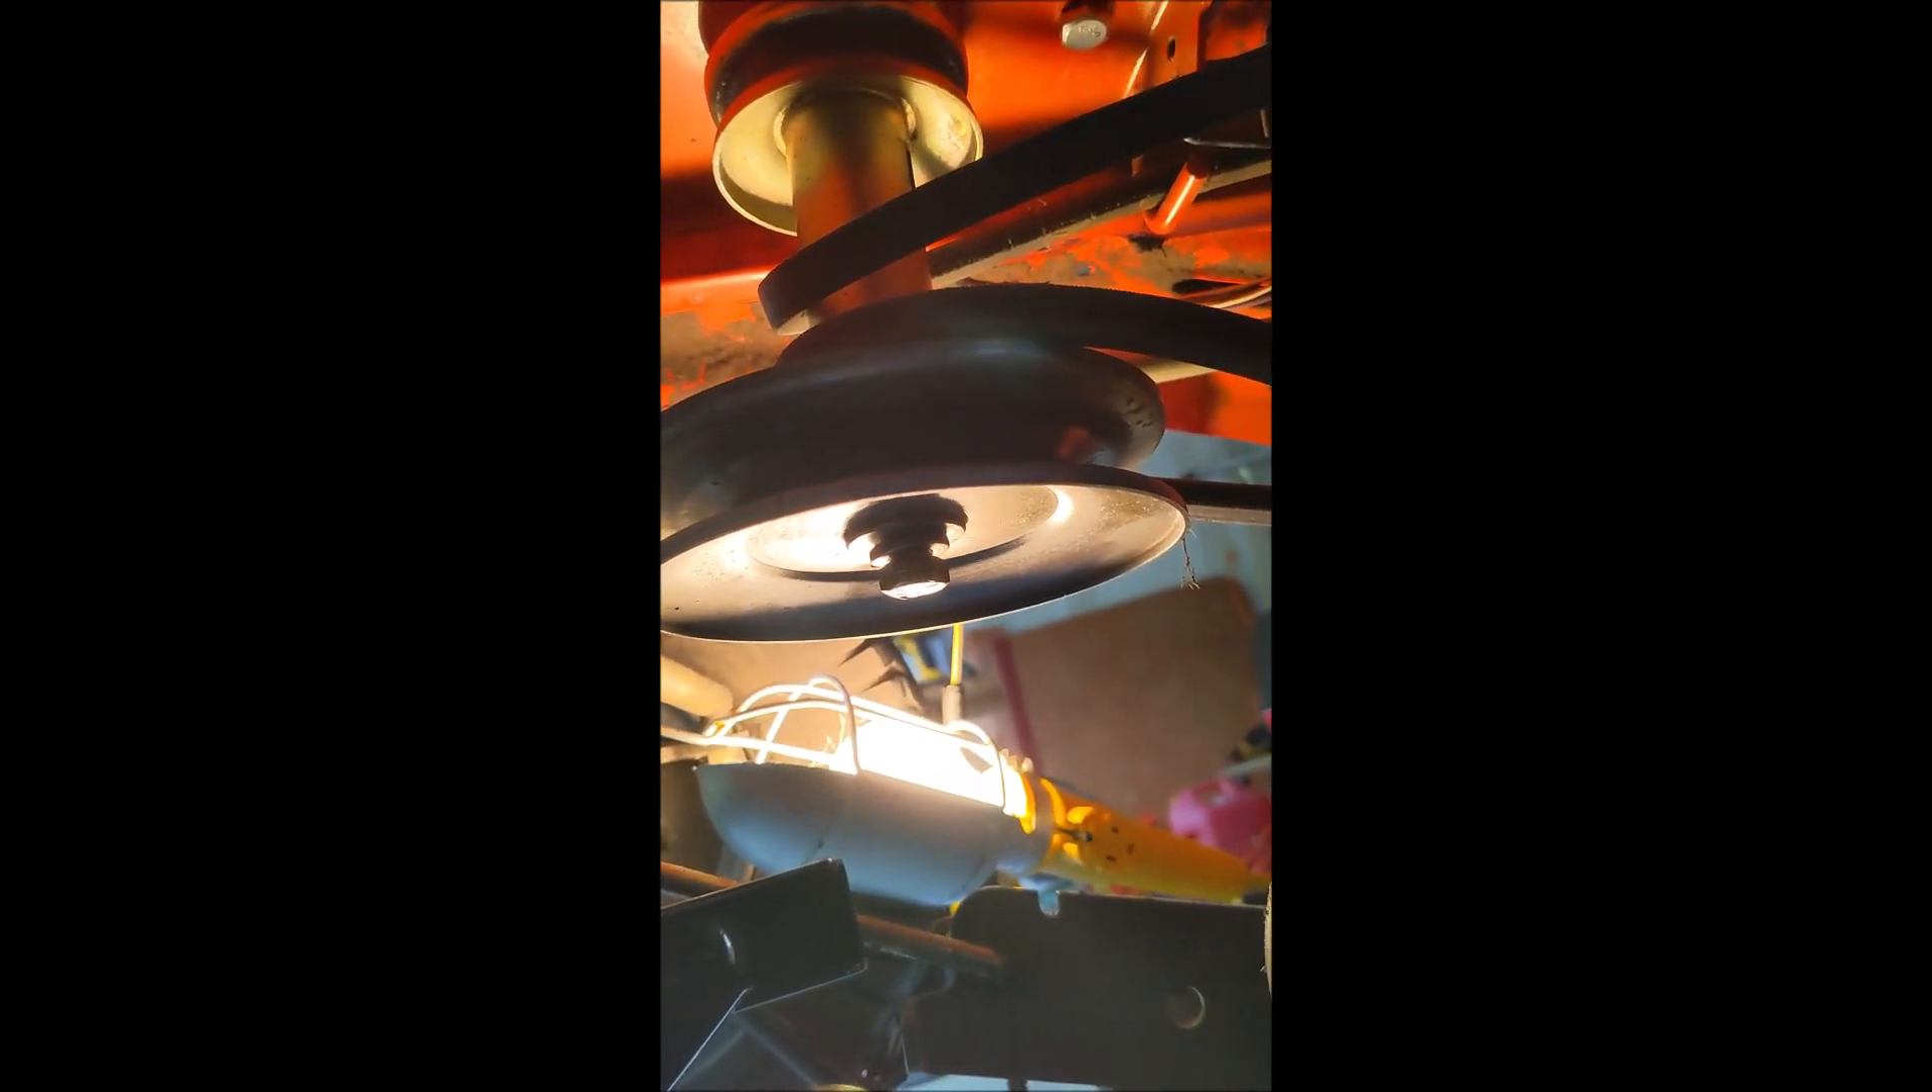So here's our pulley back in place.